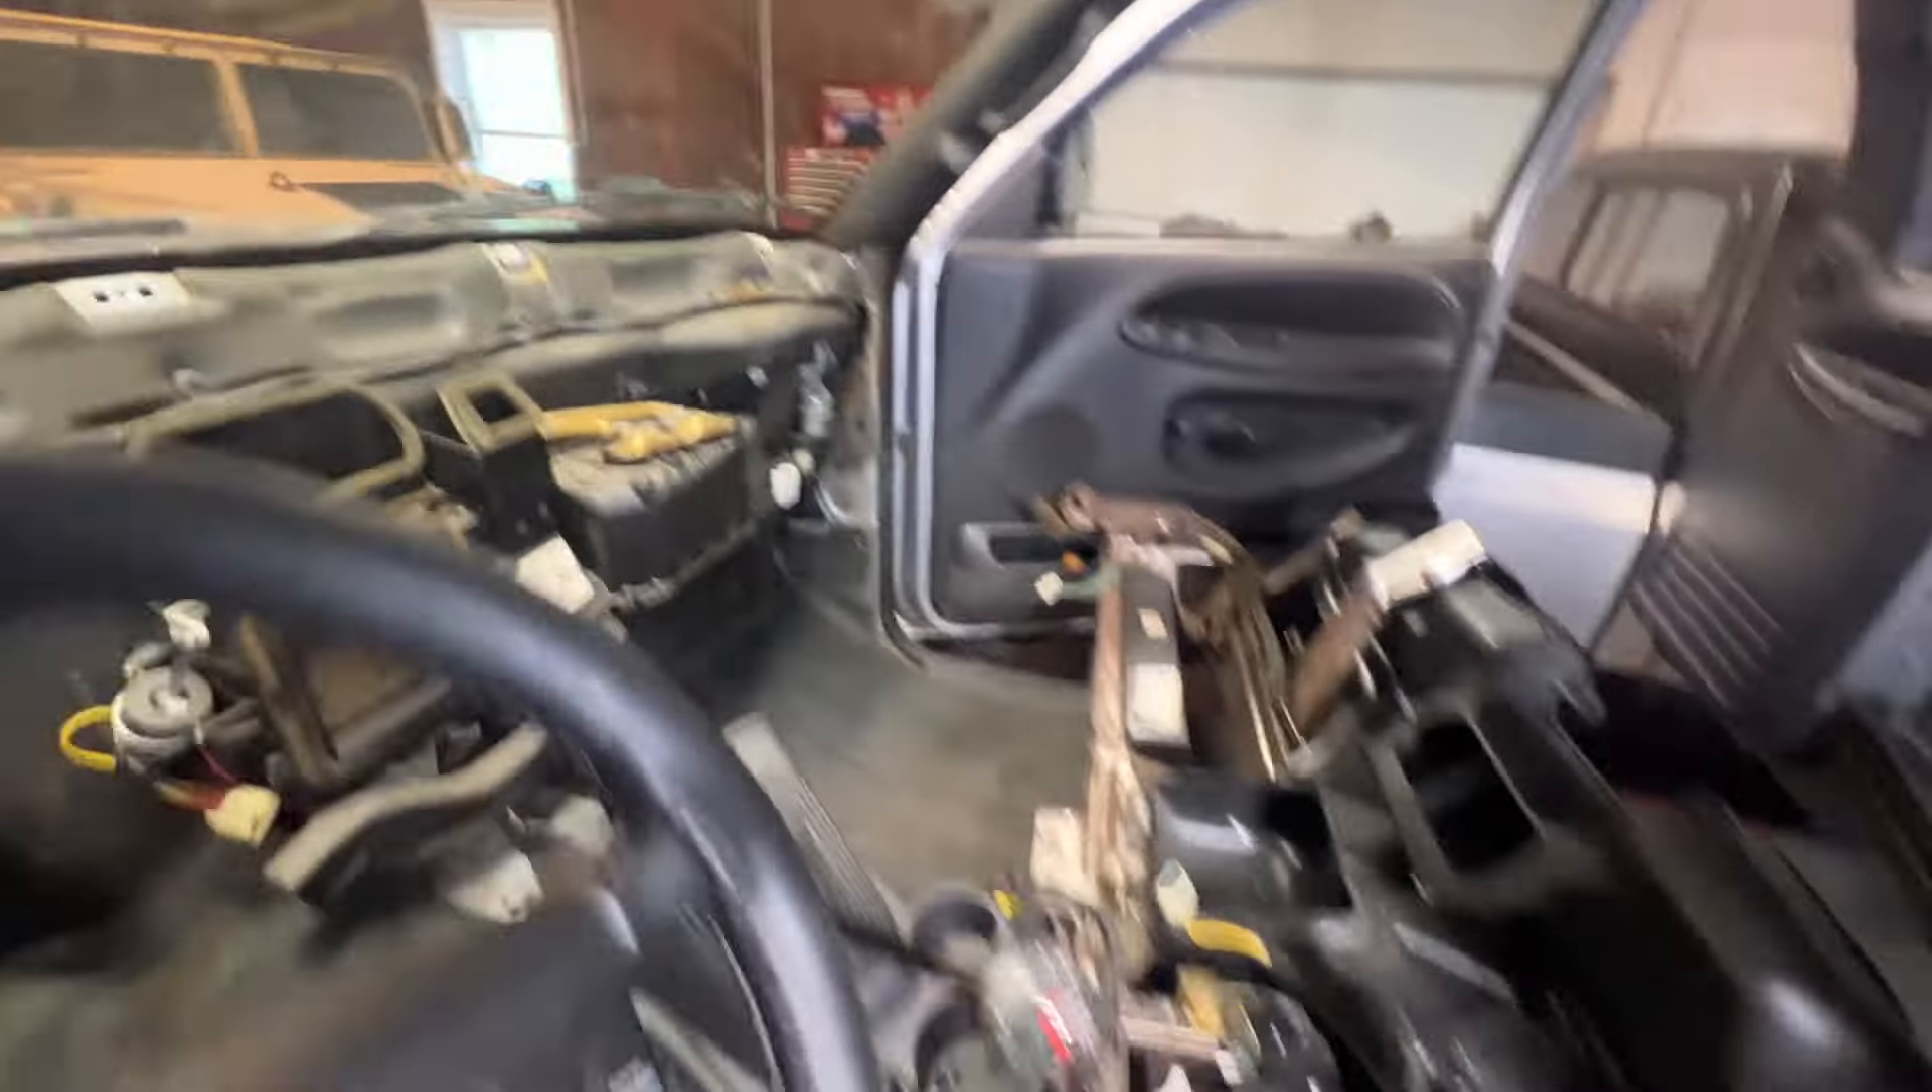But now the dash is completely out.